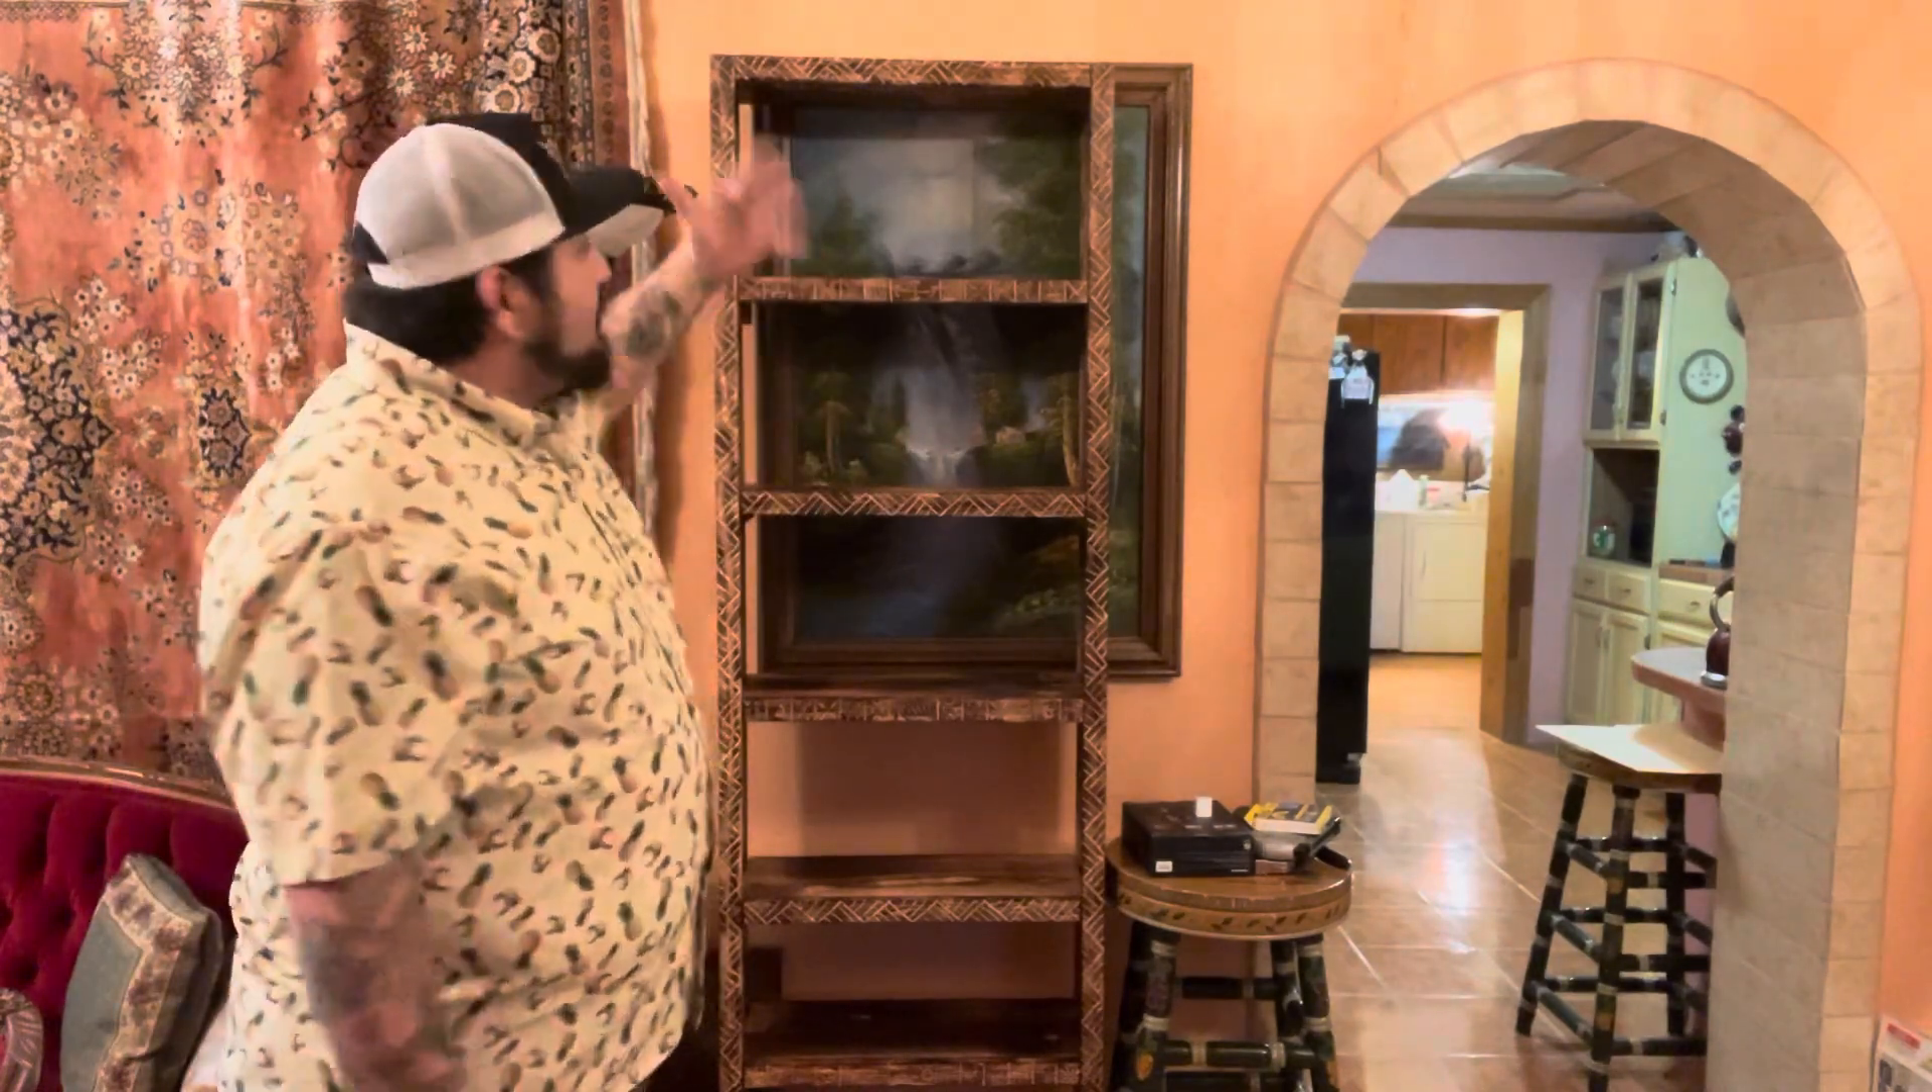I'm still waiting on the wallpaper so we can put the back on here.